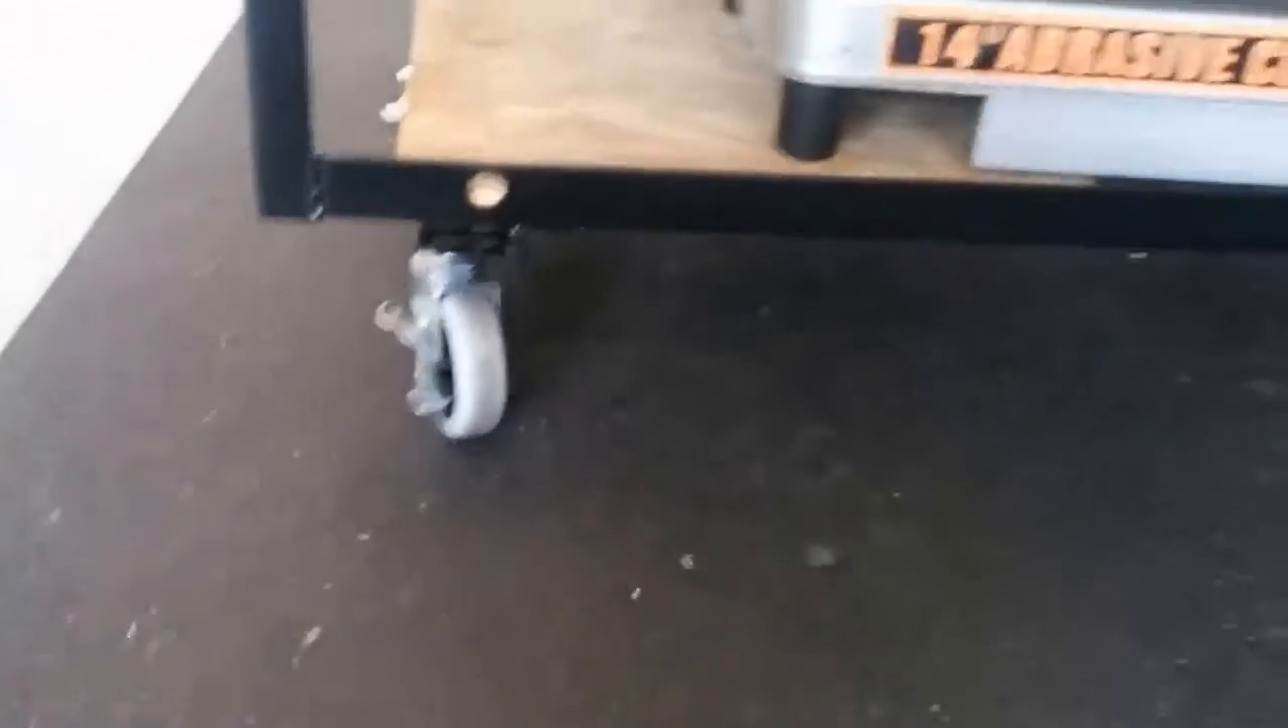We've got our casters on the bottom.